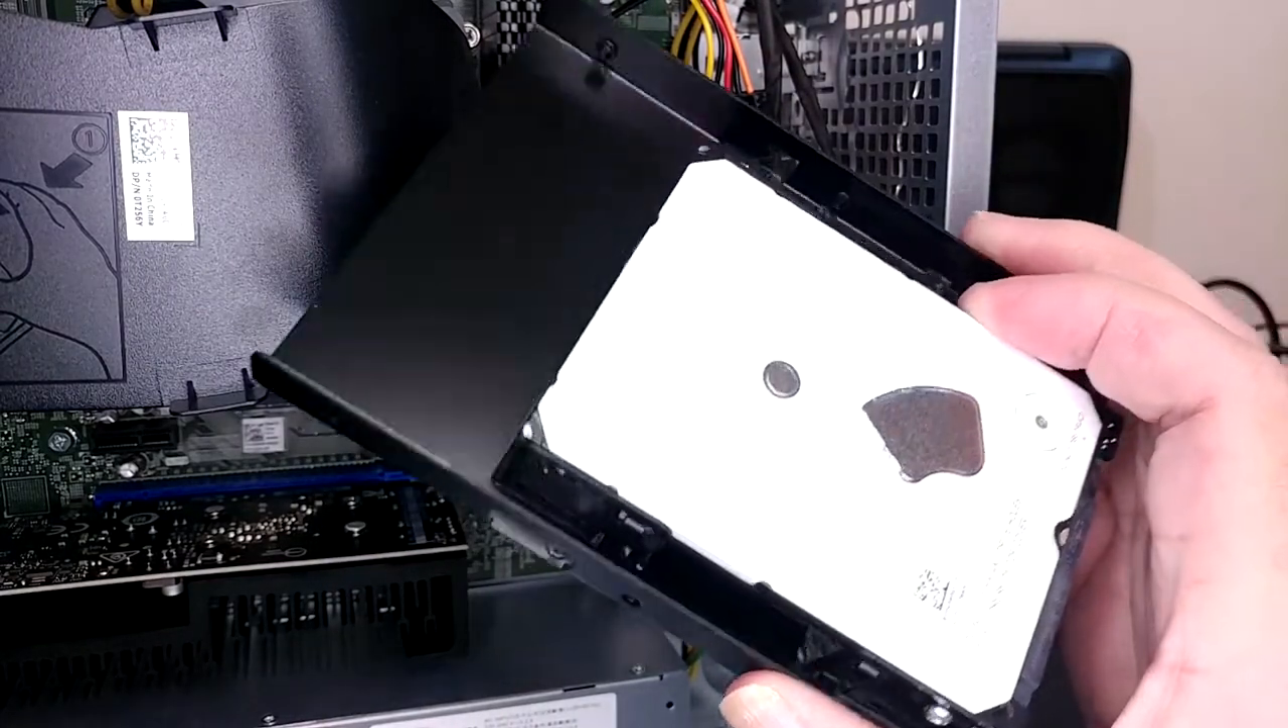And here's my two and a half inch drive inside of a dual three and a half inch drive adapter bracket.